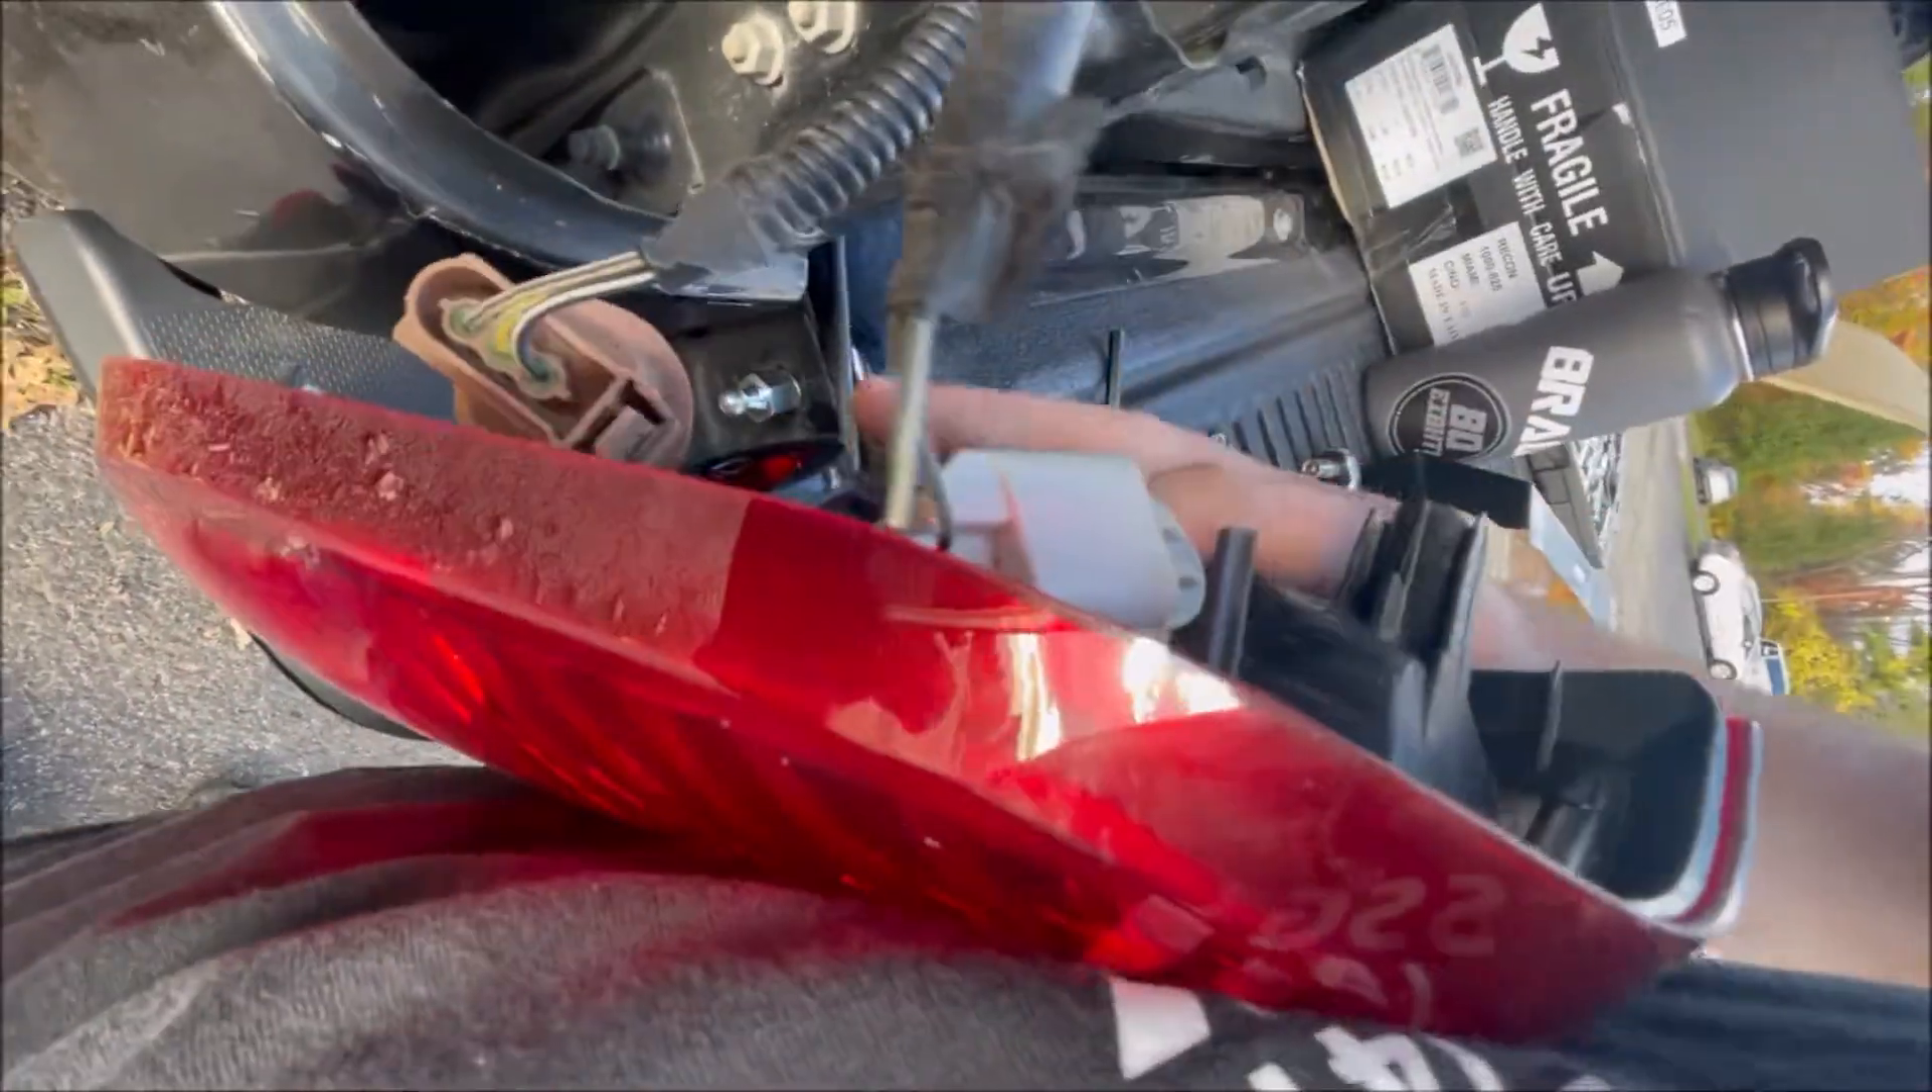And just like that the tail light is free.